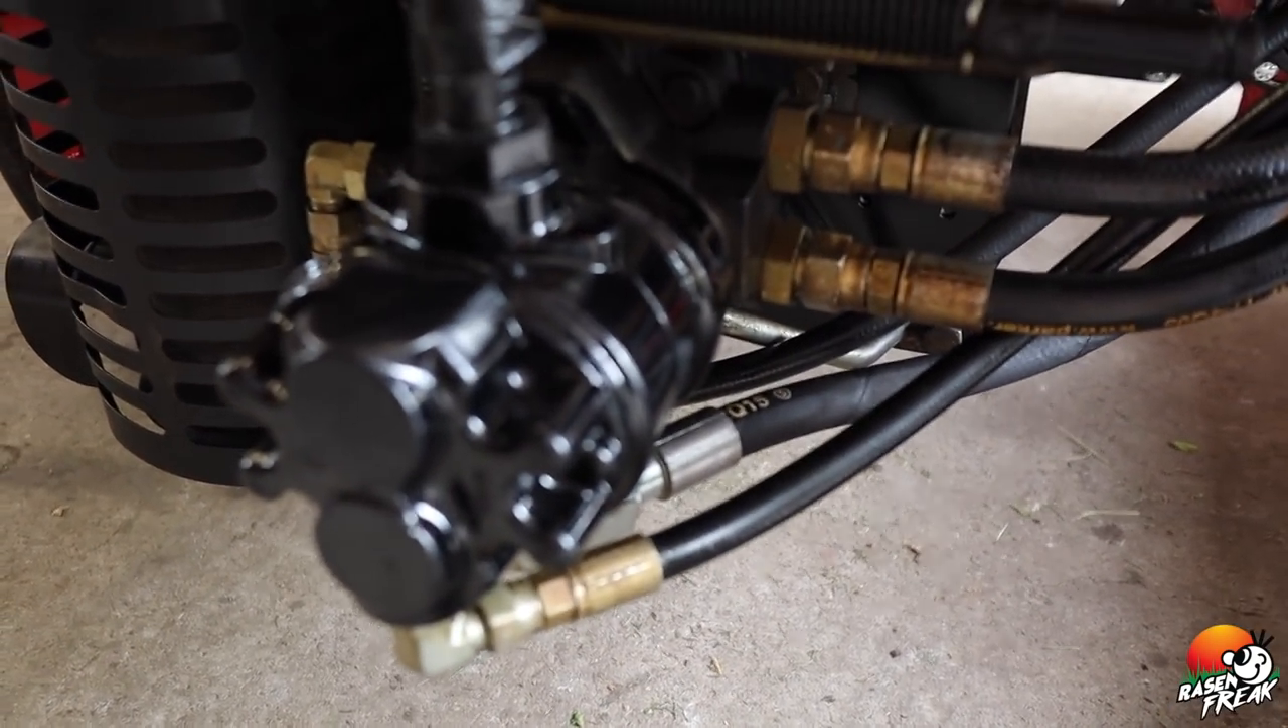Da sieht man die ganzen Schläuche. Schläuche alle schon angeschlossen.